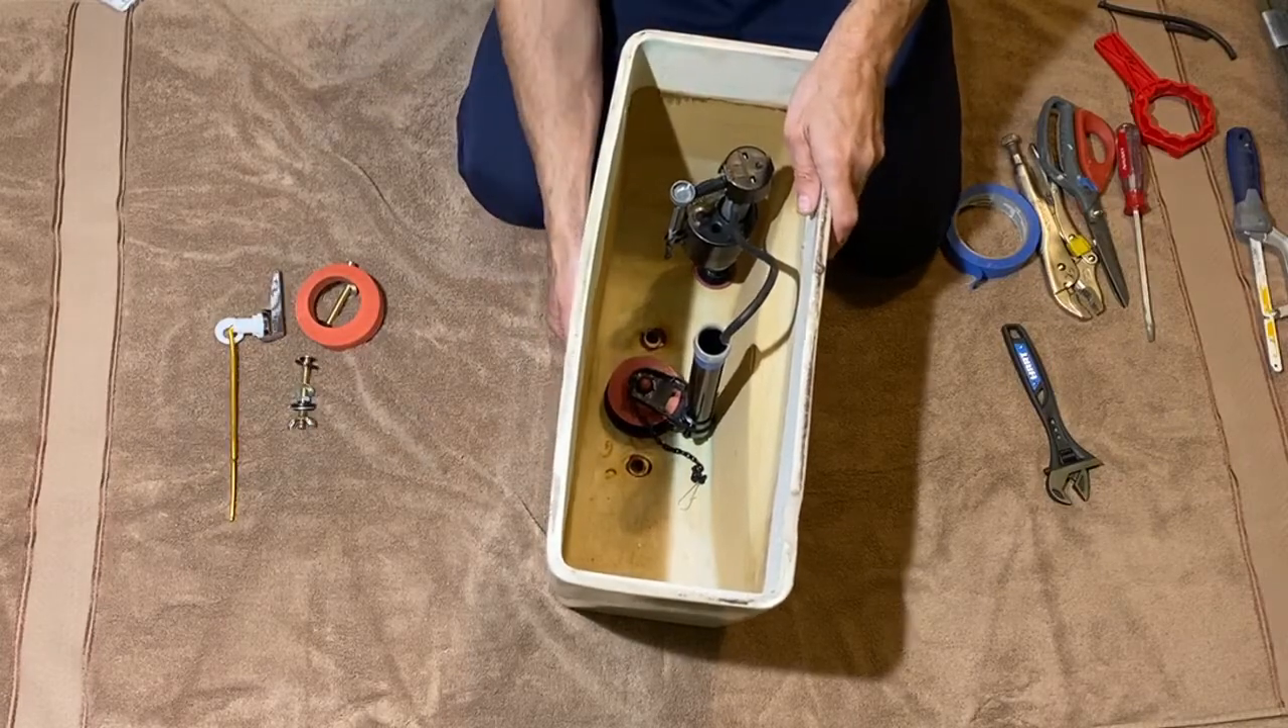There we have our again our fill valve our flush valve our flappers in place.